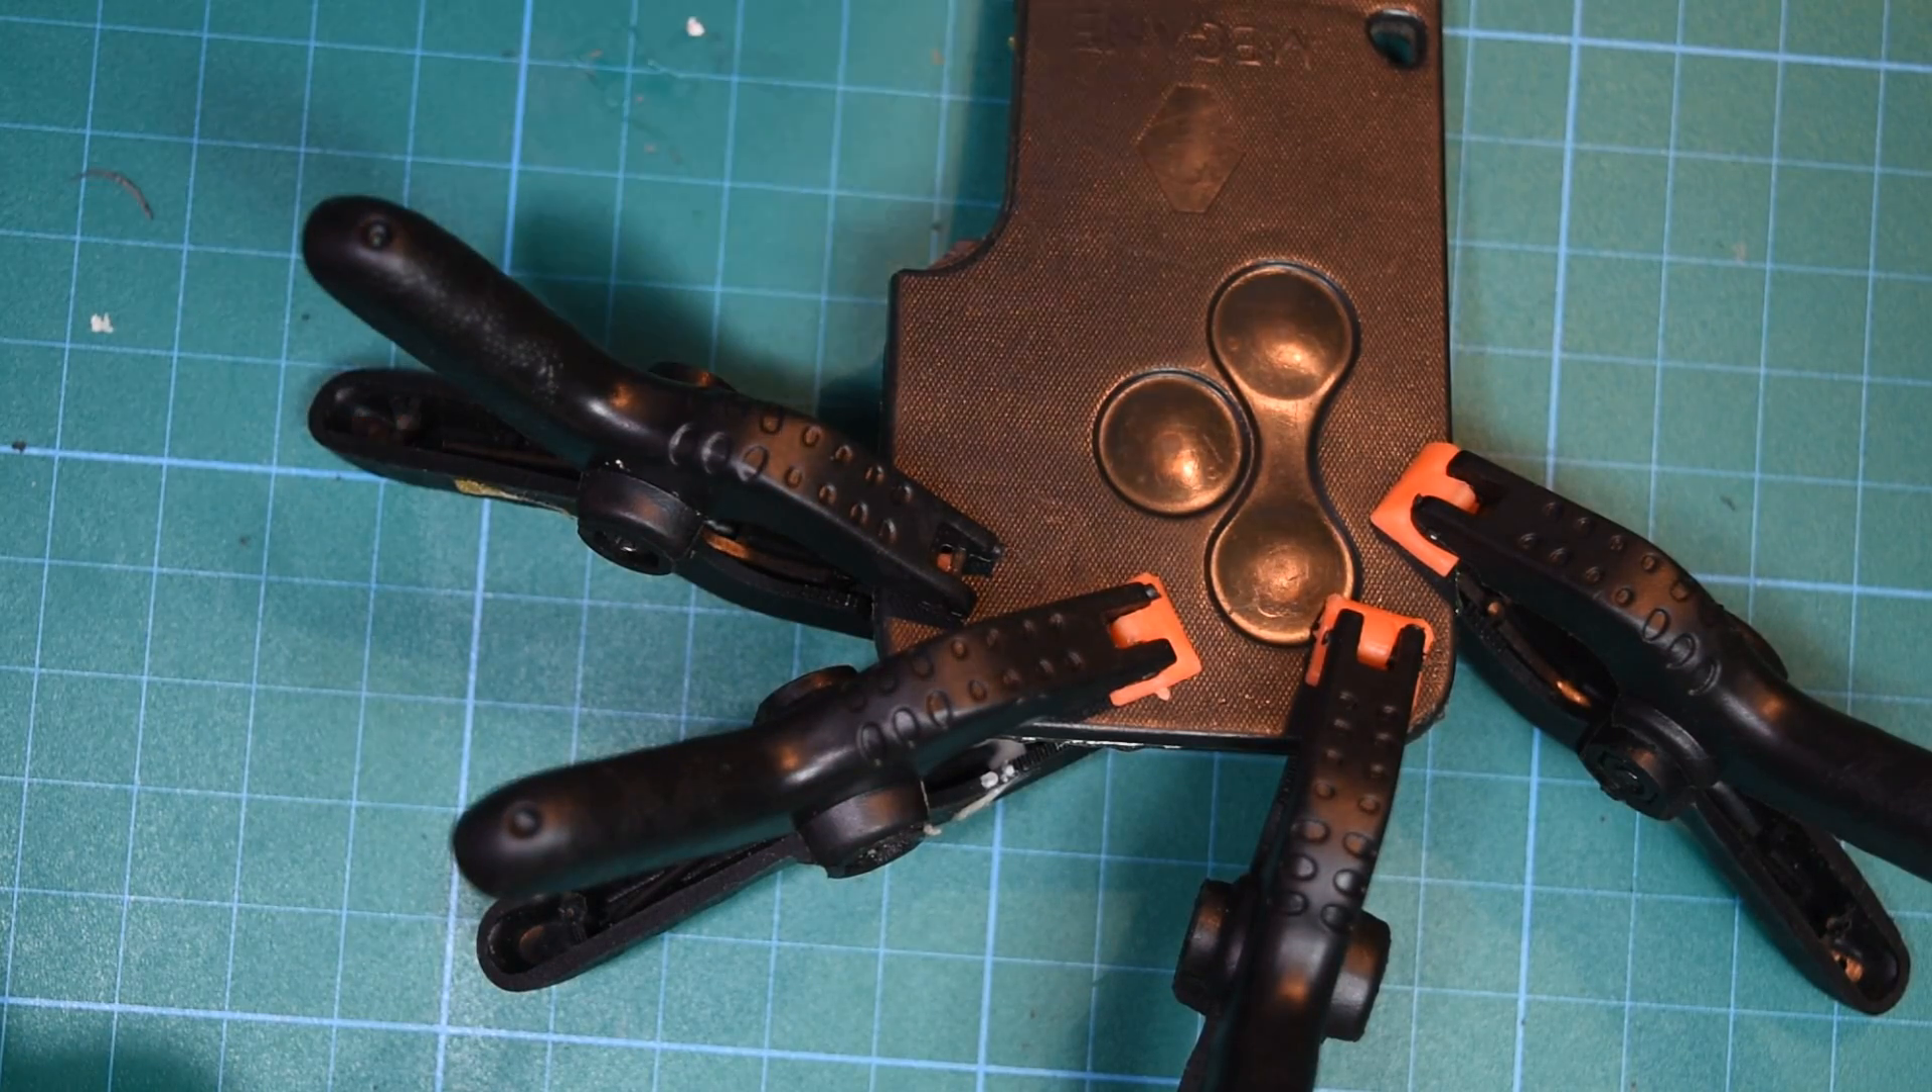Y ahí tendríamos Nuestra tarjeta Sujeta con las pinzas.